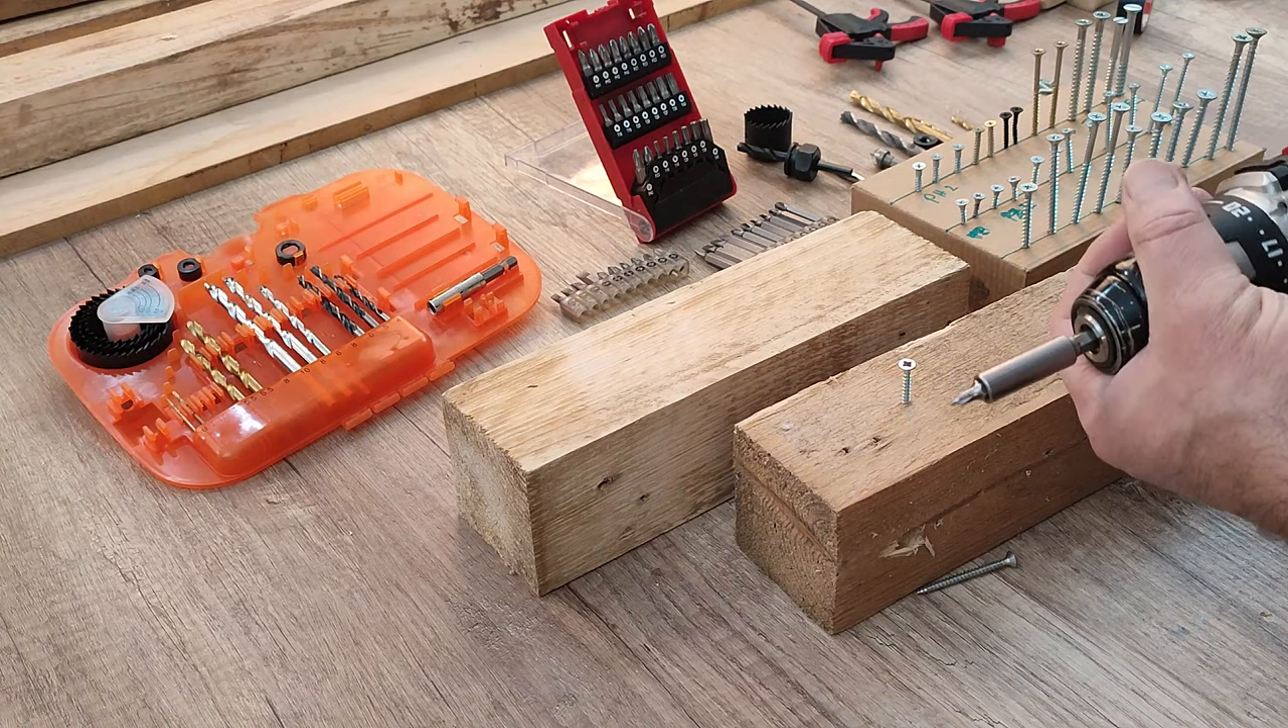So what you can notice we destroyed the screwdriver bit and we didn't put the screw all the way in.